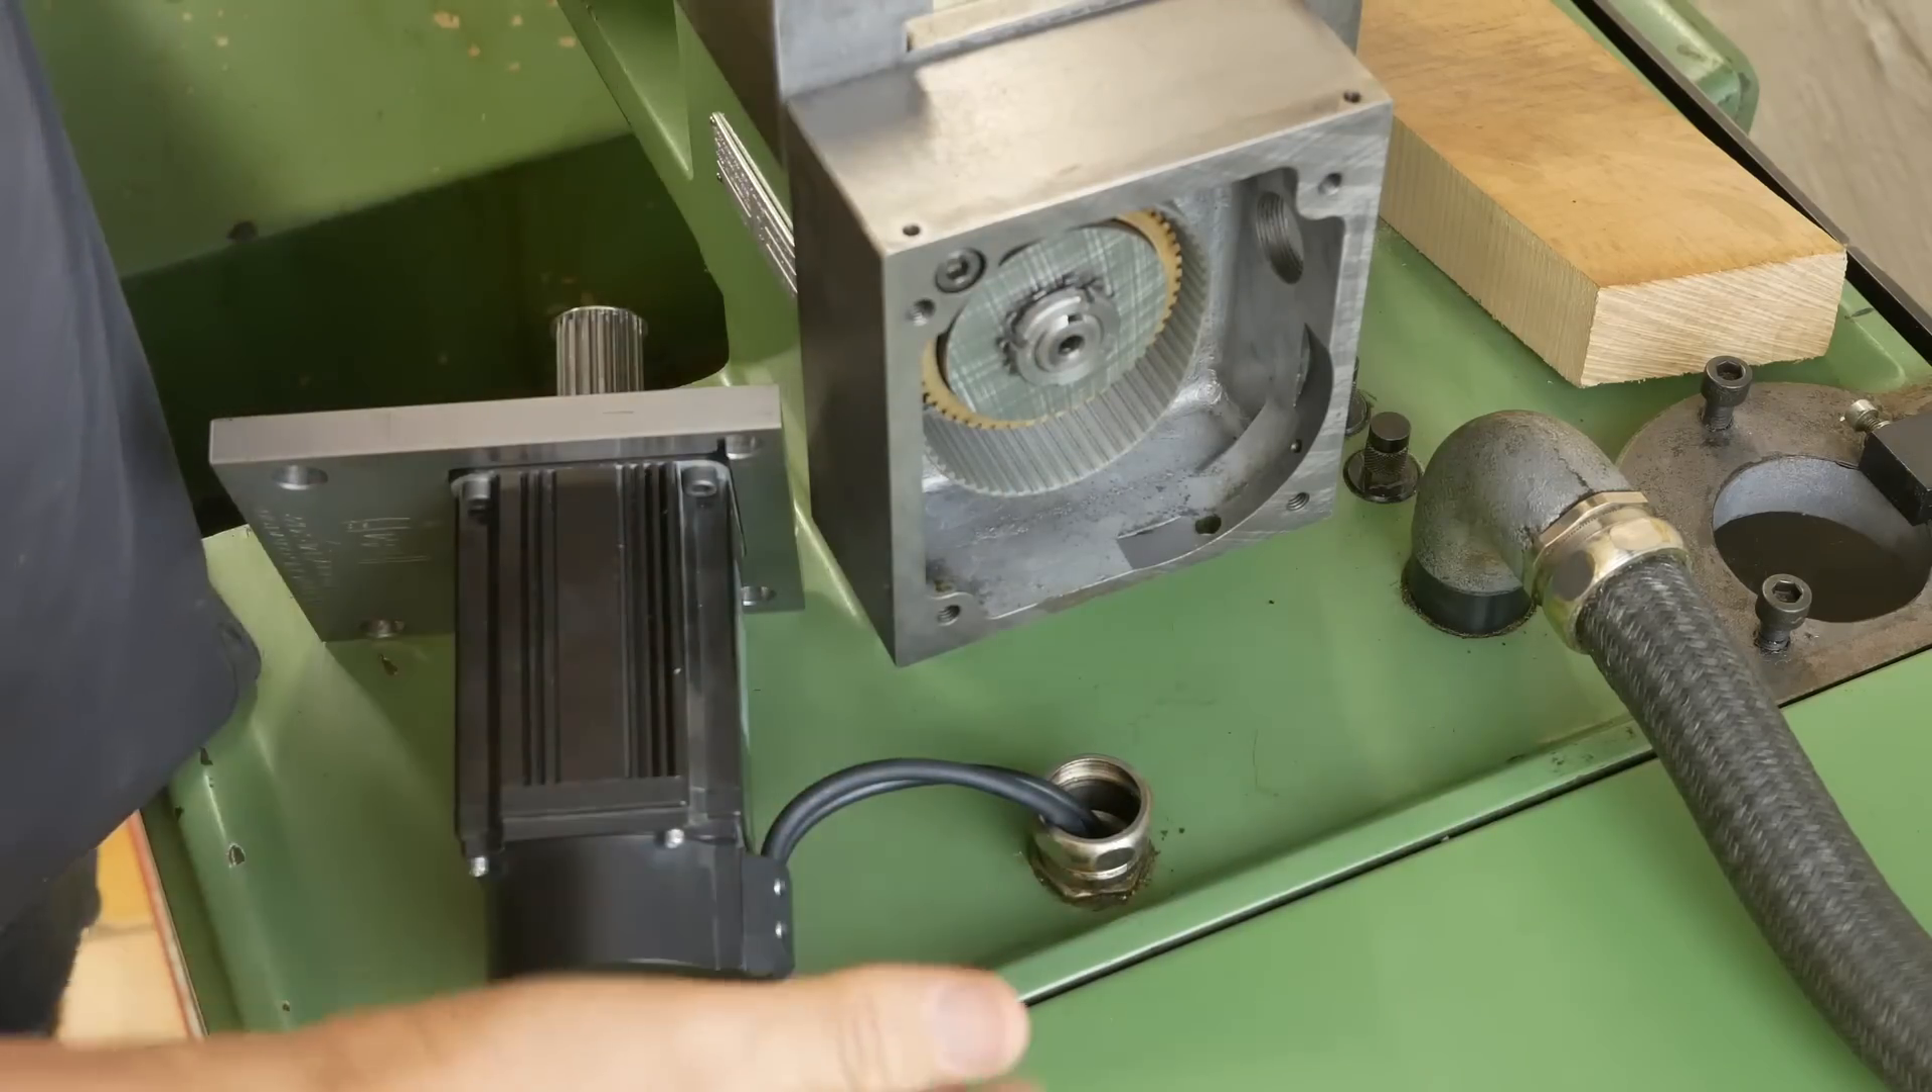Now you'll notice that I'm not actually mechanically installing the motors yet.